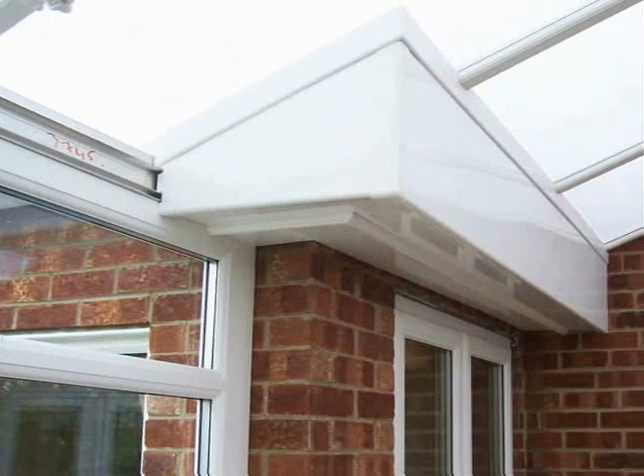Looking back into the conservatory now we can see the high end box gutter as it's all been clad in the UPVC.